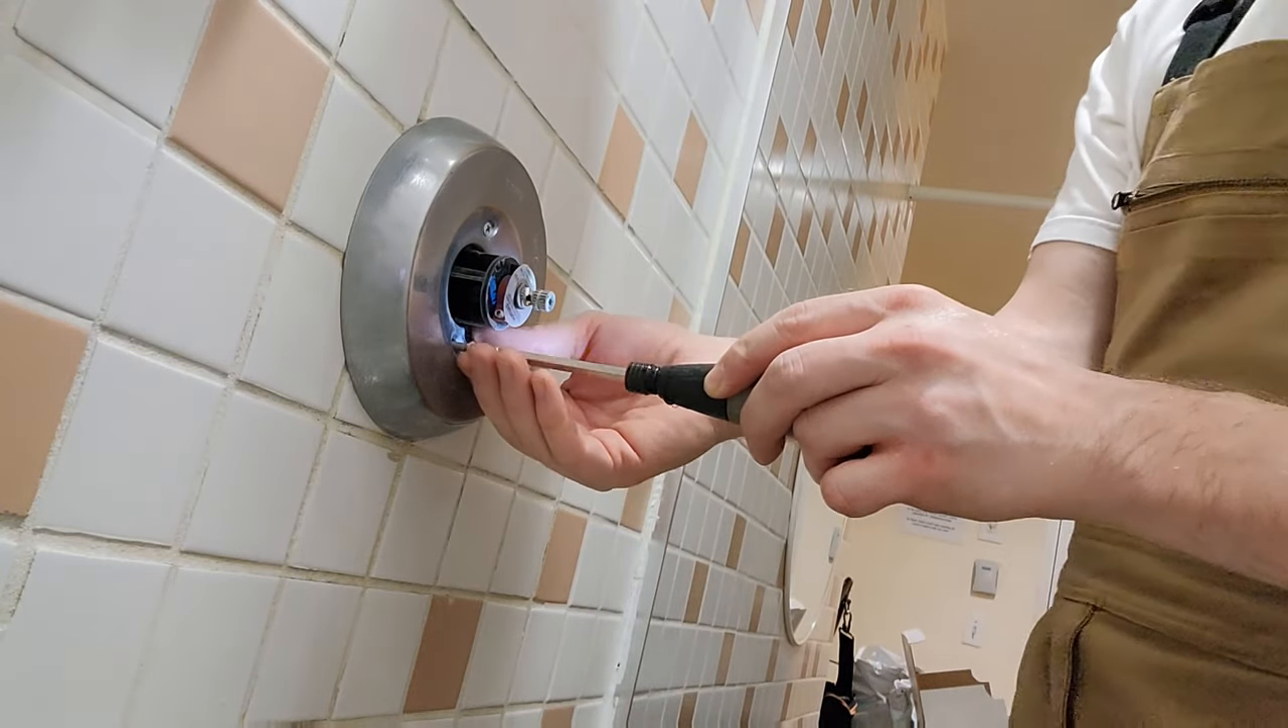Give yourself a pat on the back because you've got the handle off and the next part of this job is pretty easy.